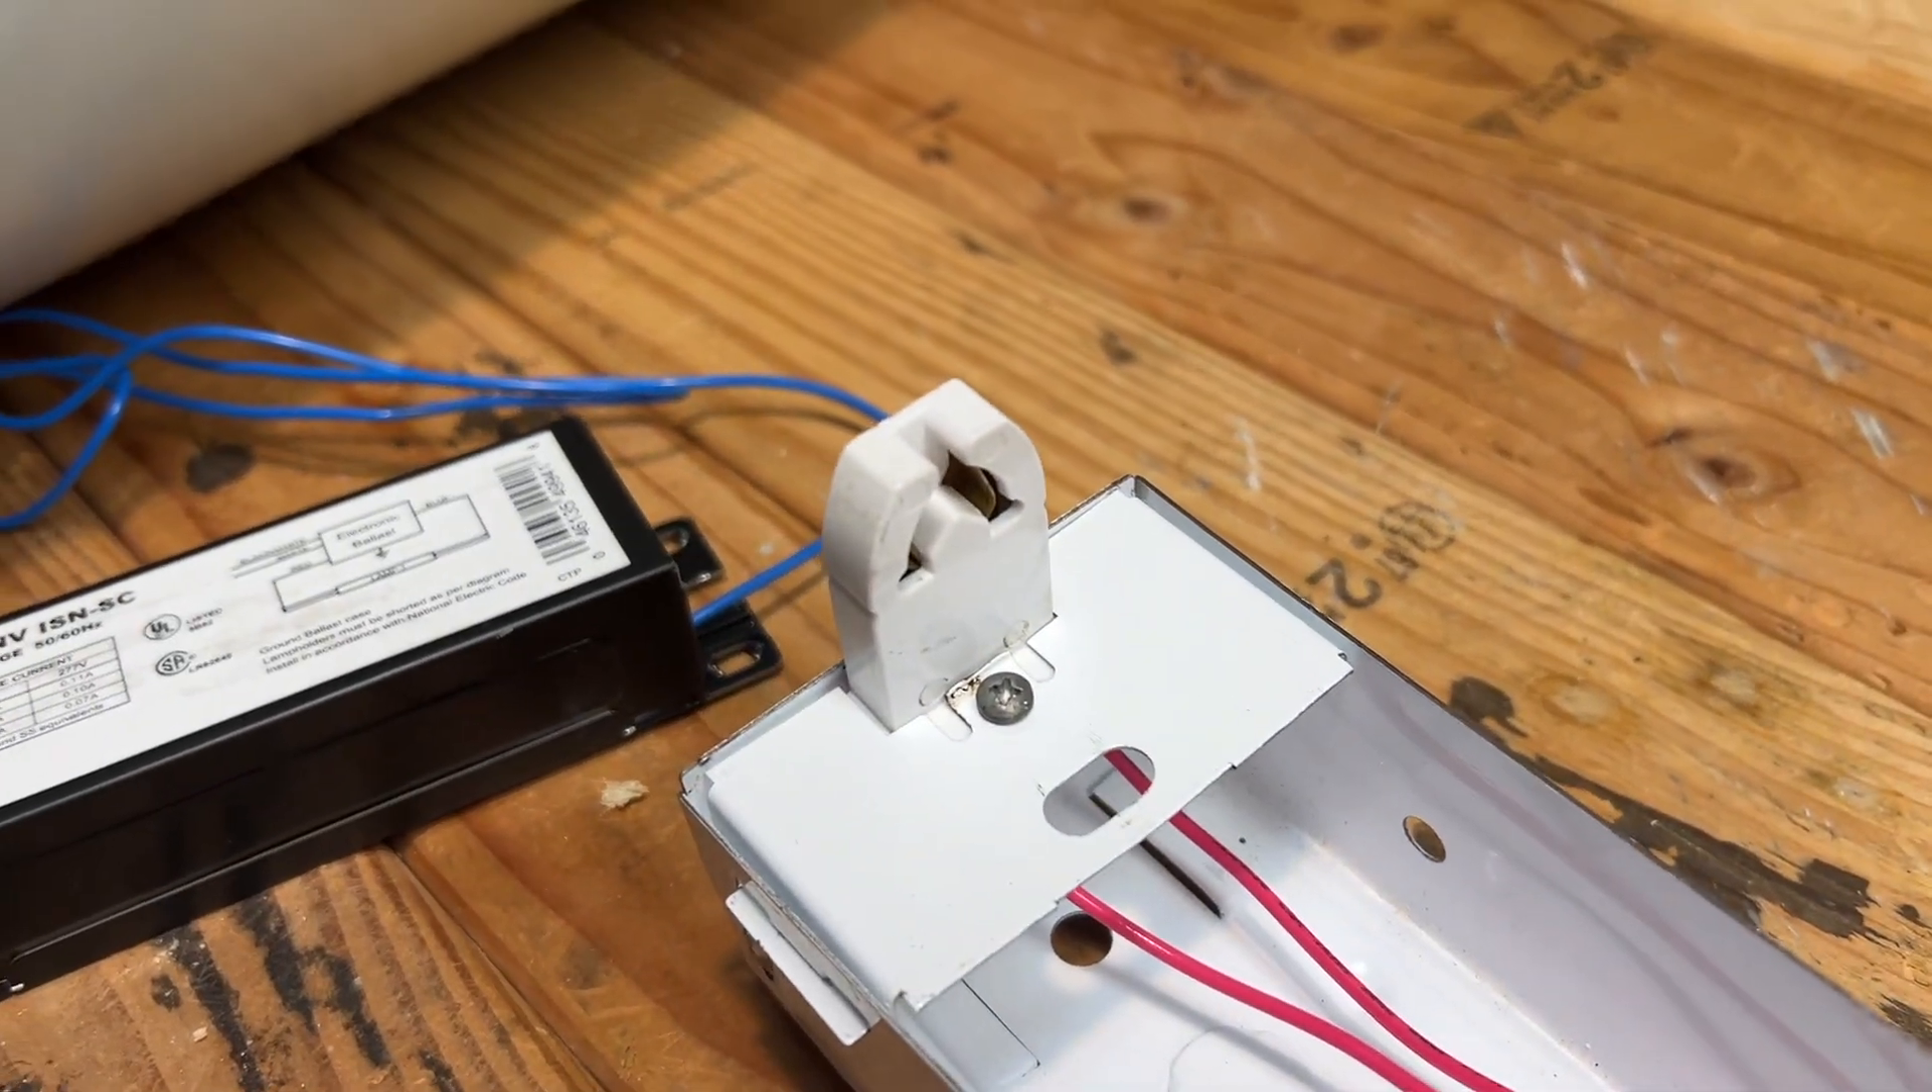We got our old ballast. We got our new socket in place.